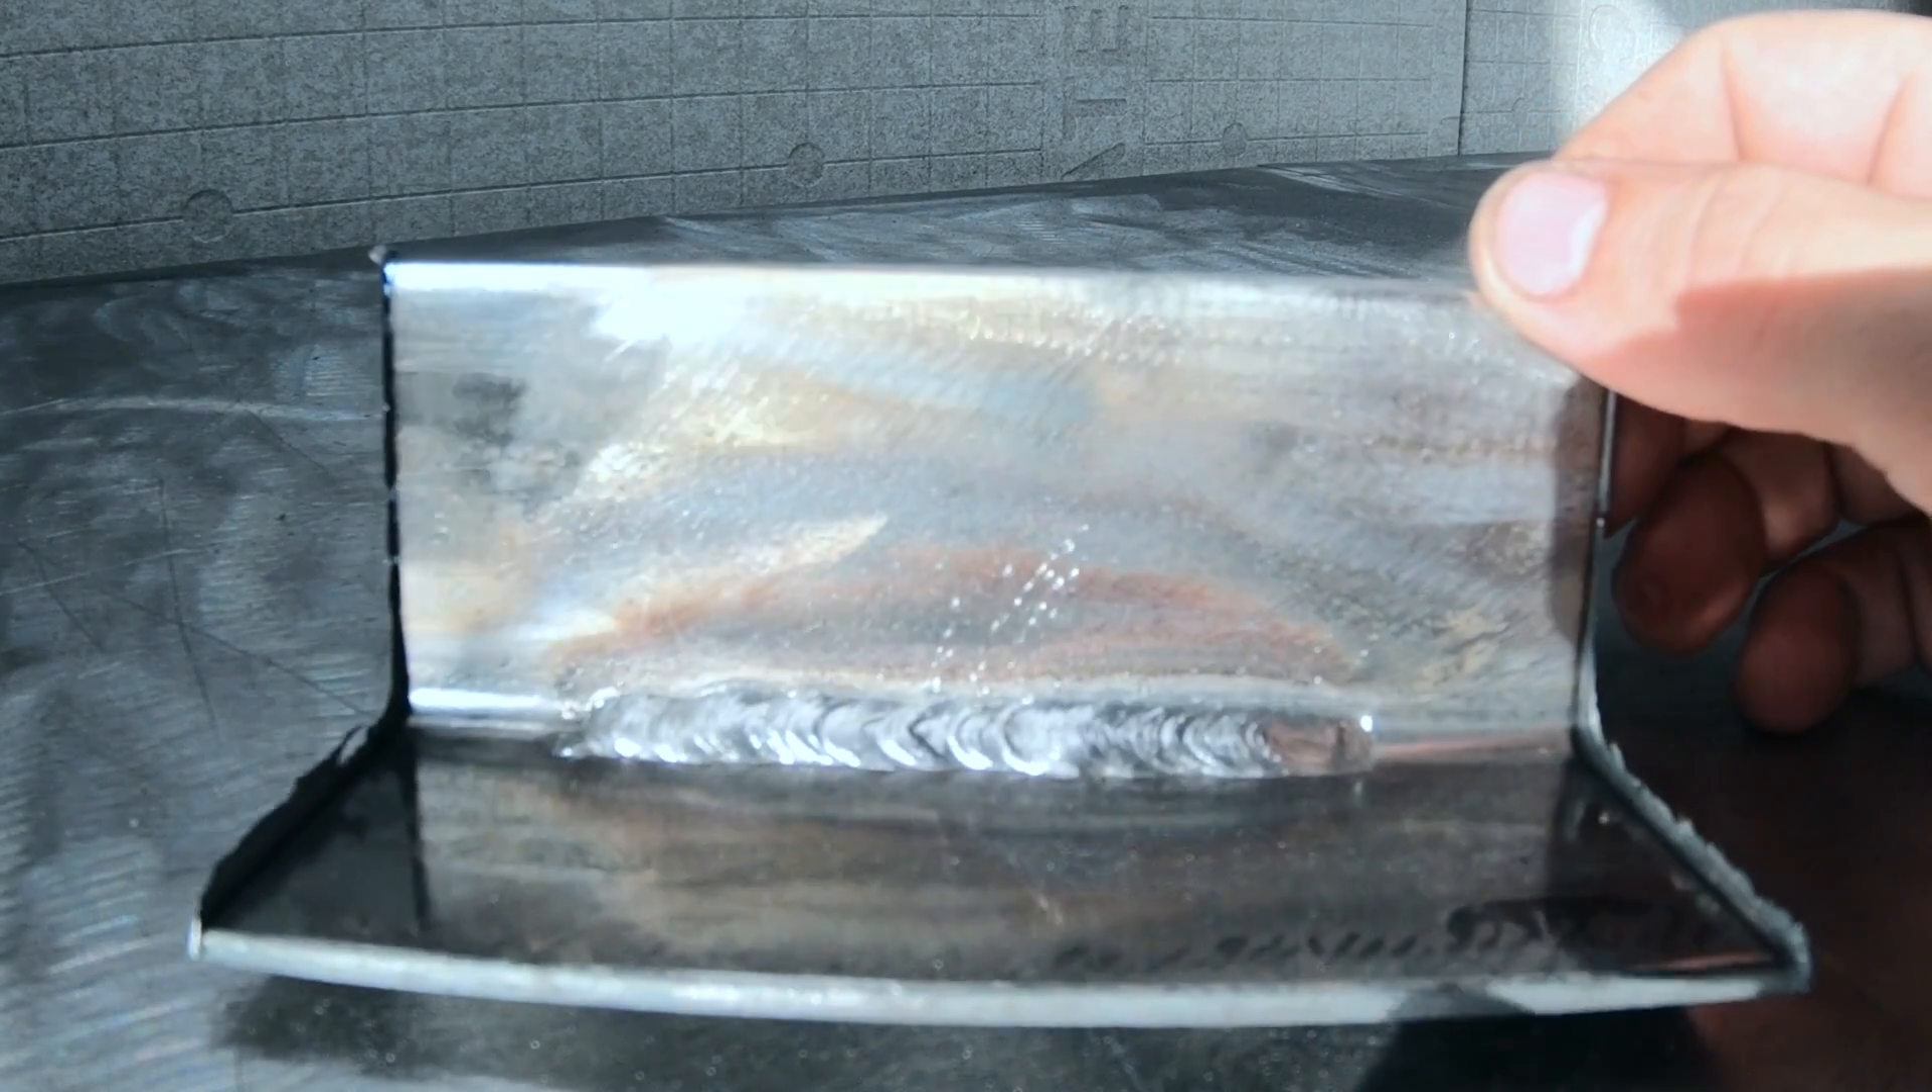Here we are with our completed stick weld.